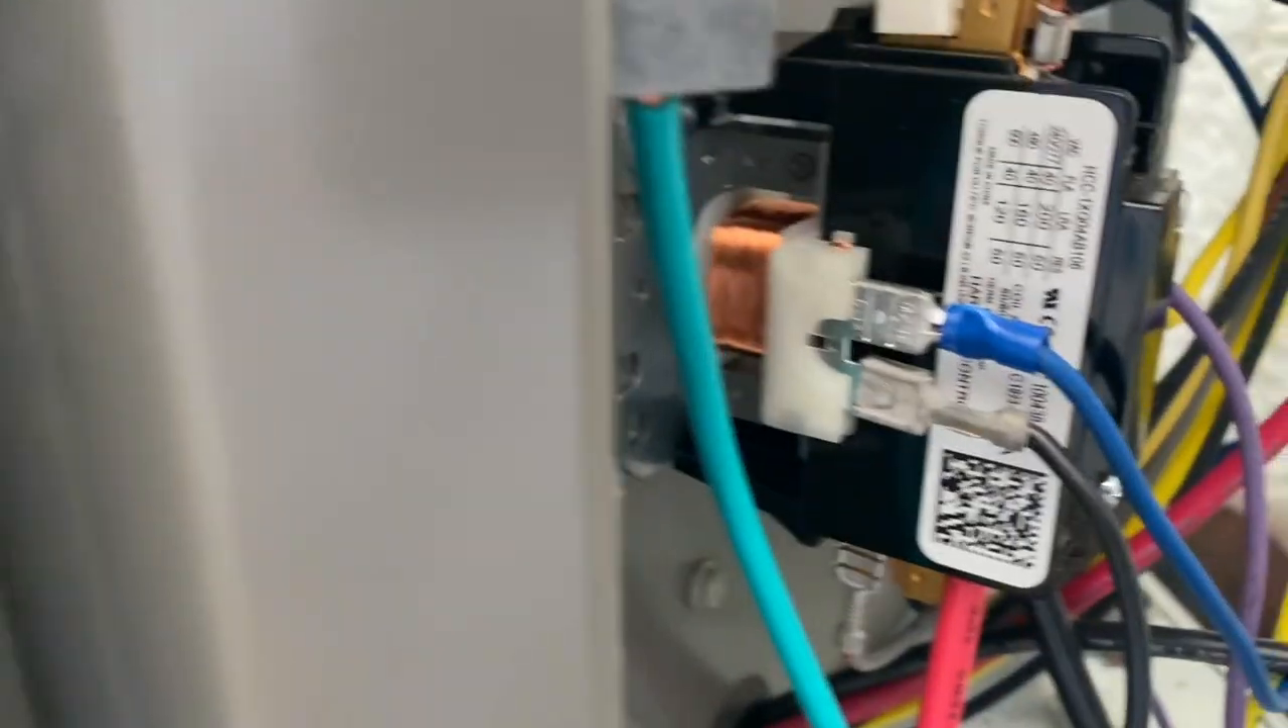So you can see we have the two wires from the low voltage sides connected to the contactor see here.